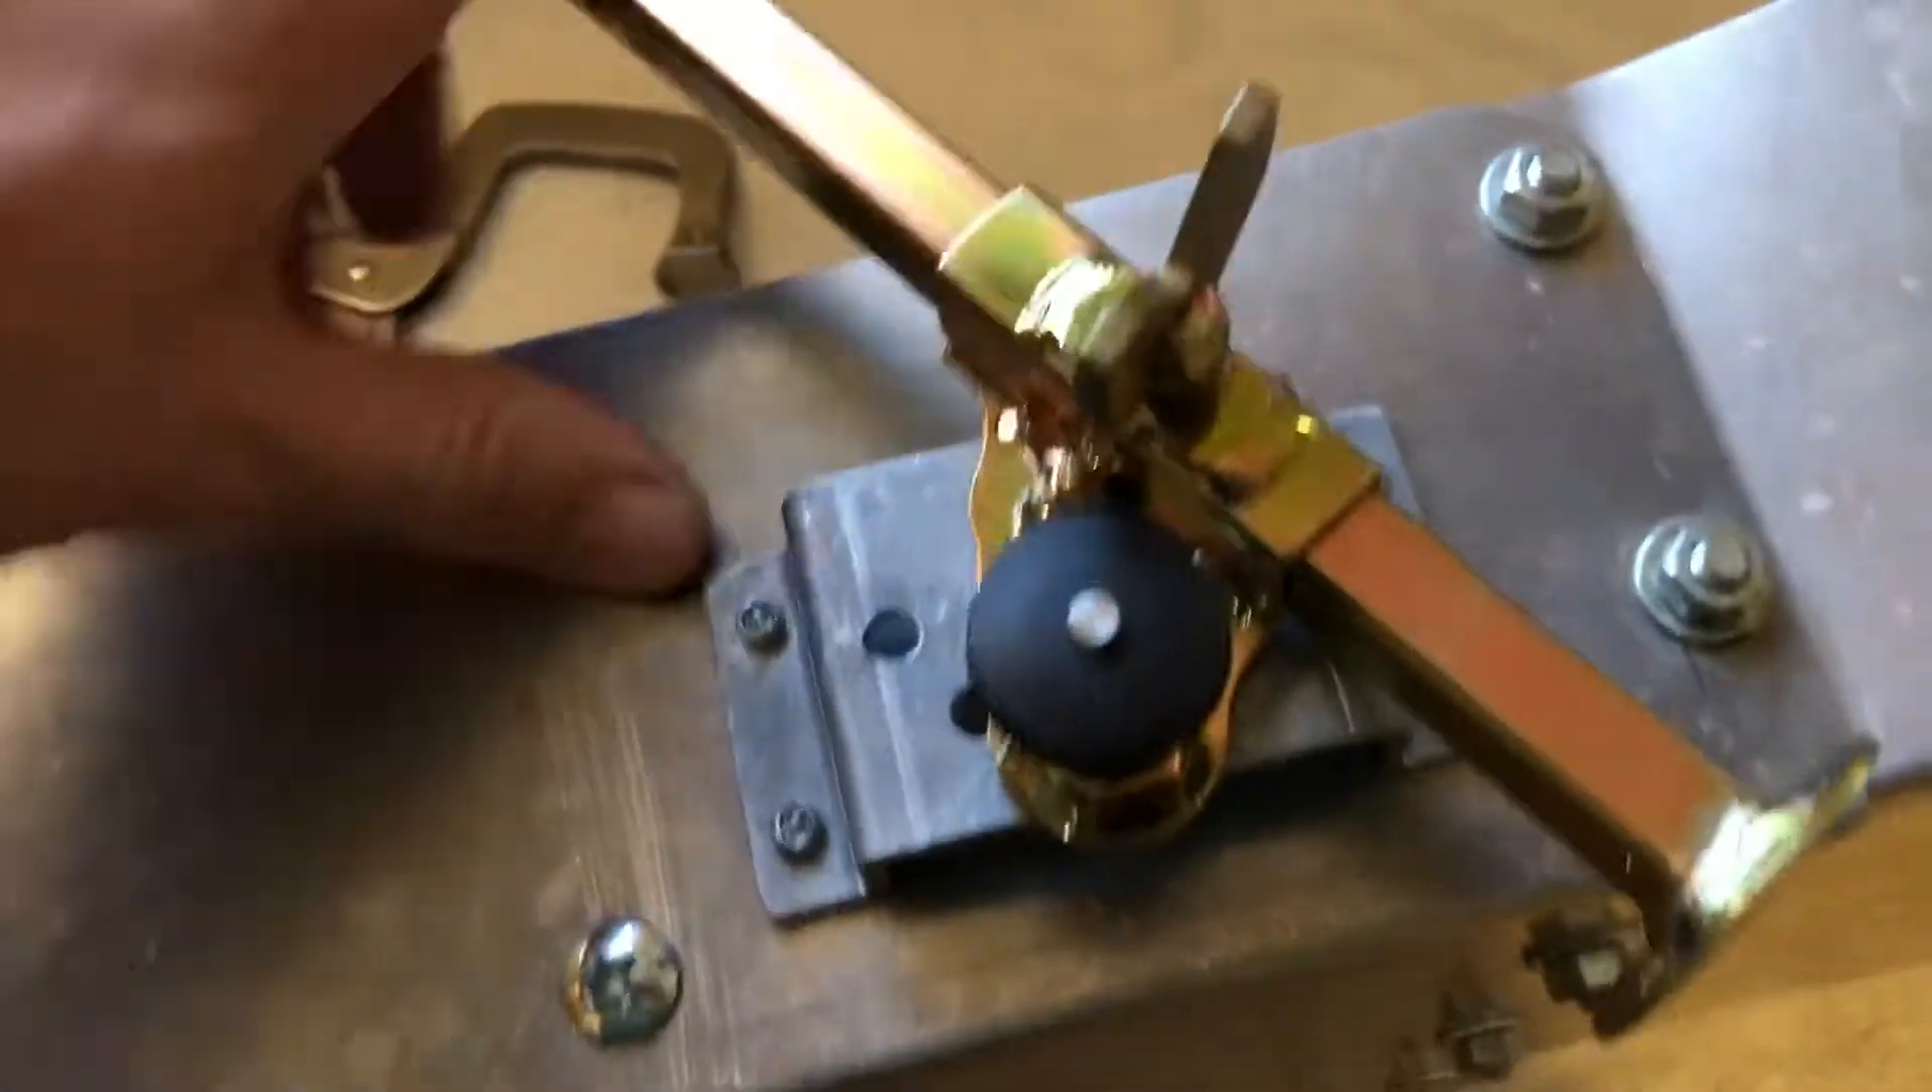I've got the first swivel leg base mounted.